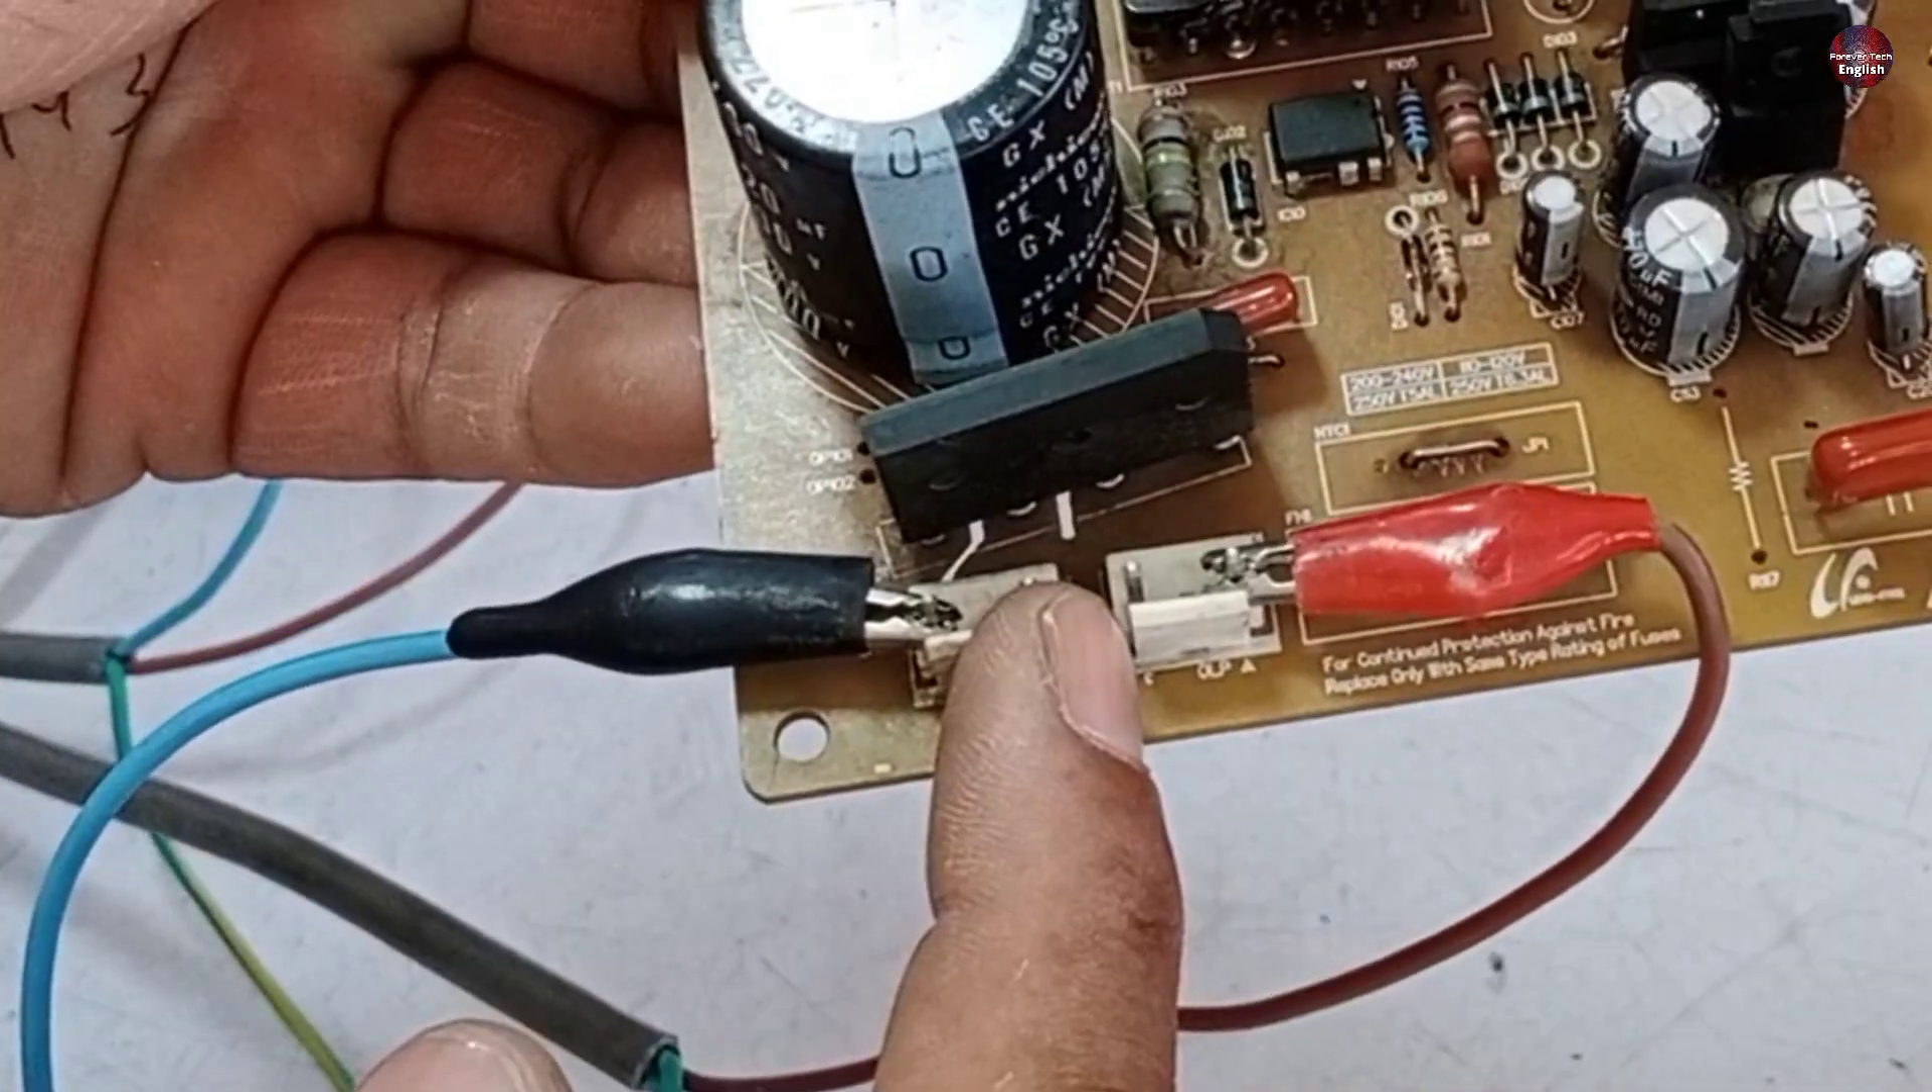I have attached the neutral probe on the left and the line probe on the right pin.